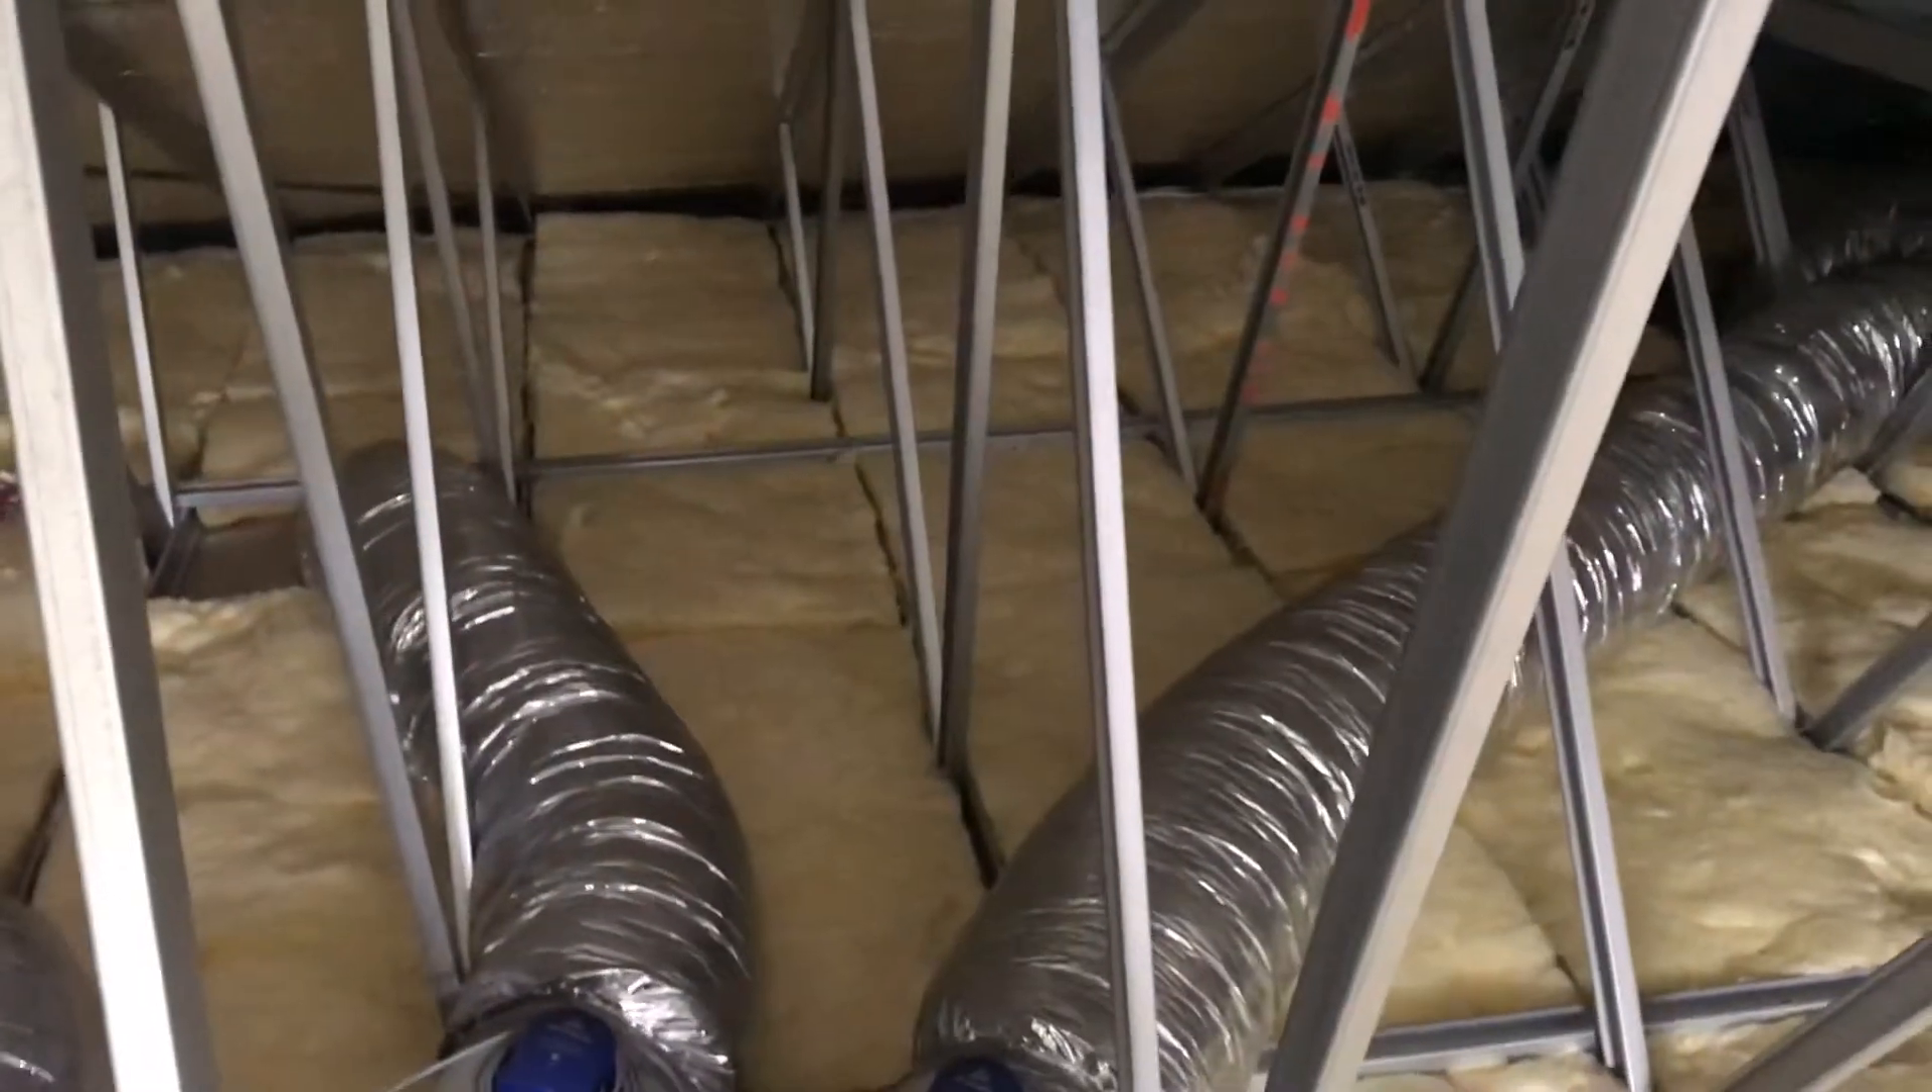Every single bay has these little gaps here see where a normal frame would be that little bit wider and the bat would fit neatly but every bay you'll find is just a little bit short for the bat.